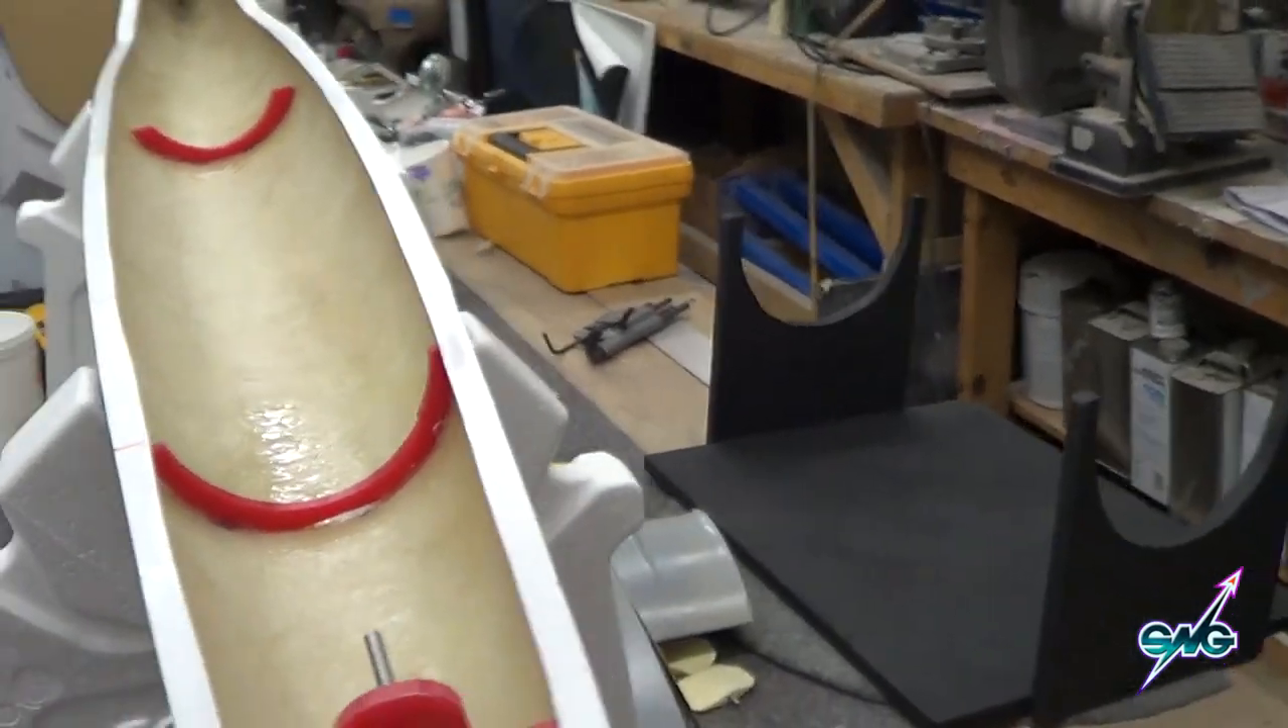Okay both bulkheads are in I just used ca and some kicker and I'm telling you those things are in there so strong I don't need epoxy.